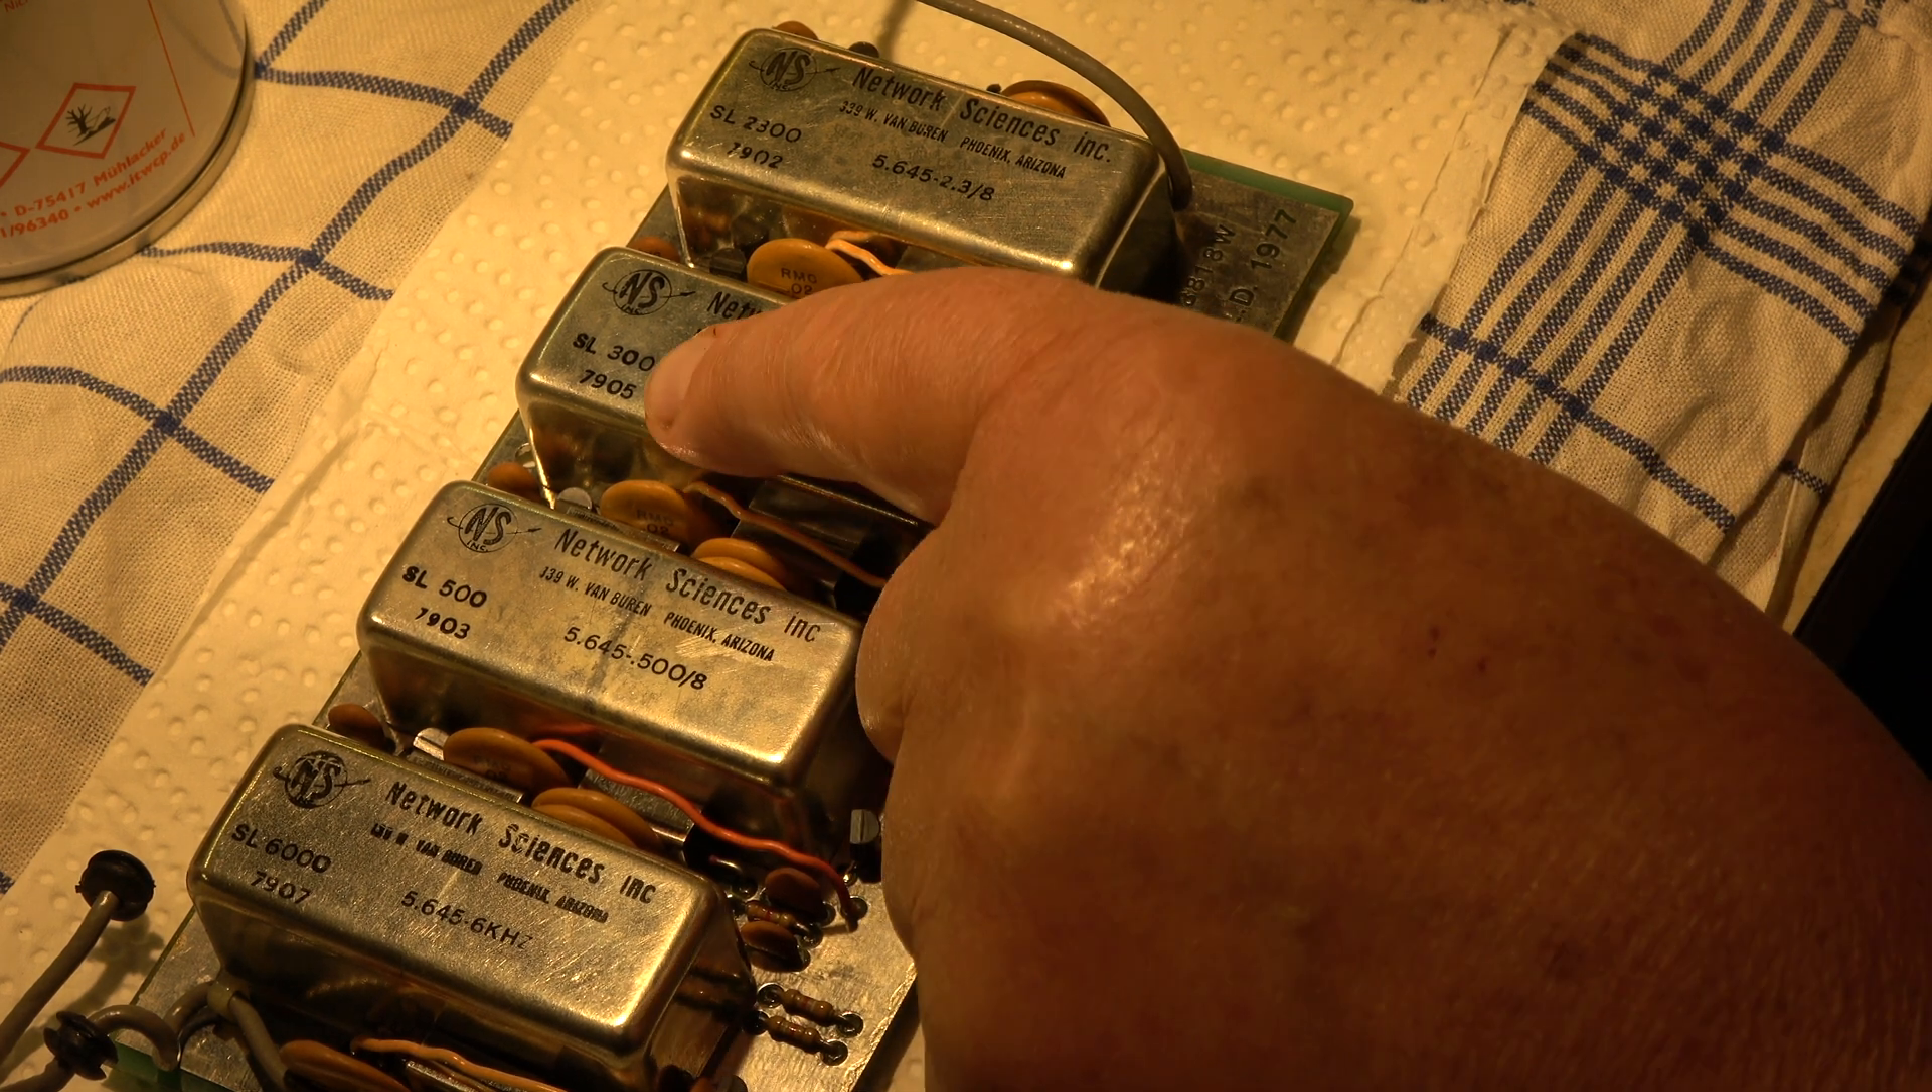Now i'm just working on the filter board and as i have assumed in the first check there are two cw filters installed sl300 and sl500.